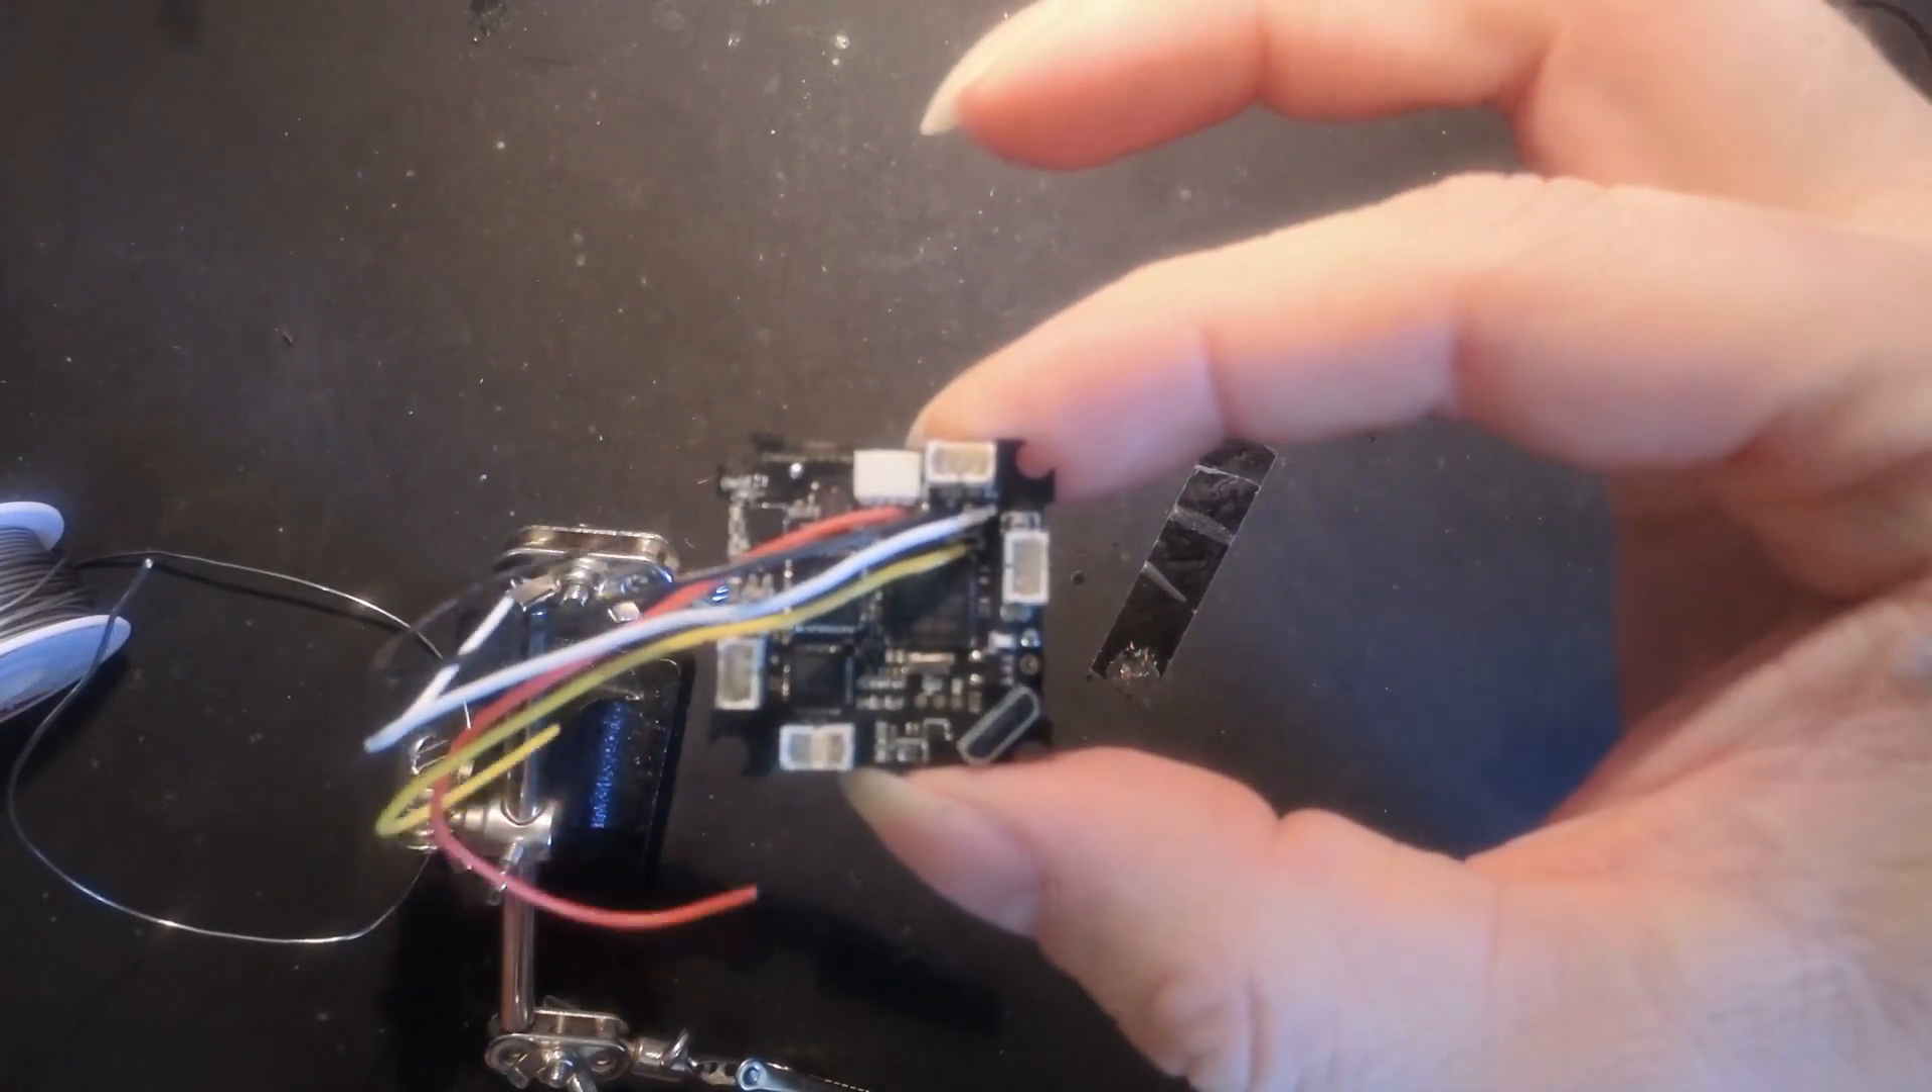All those wires are connected now to the controller.